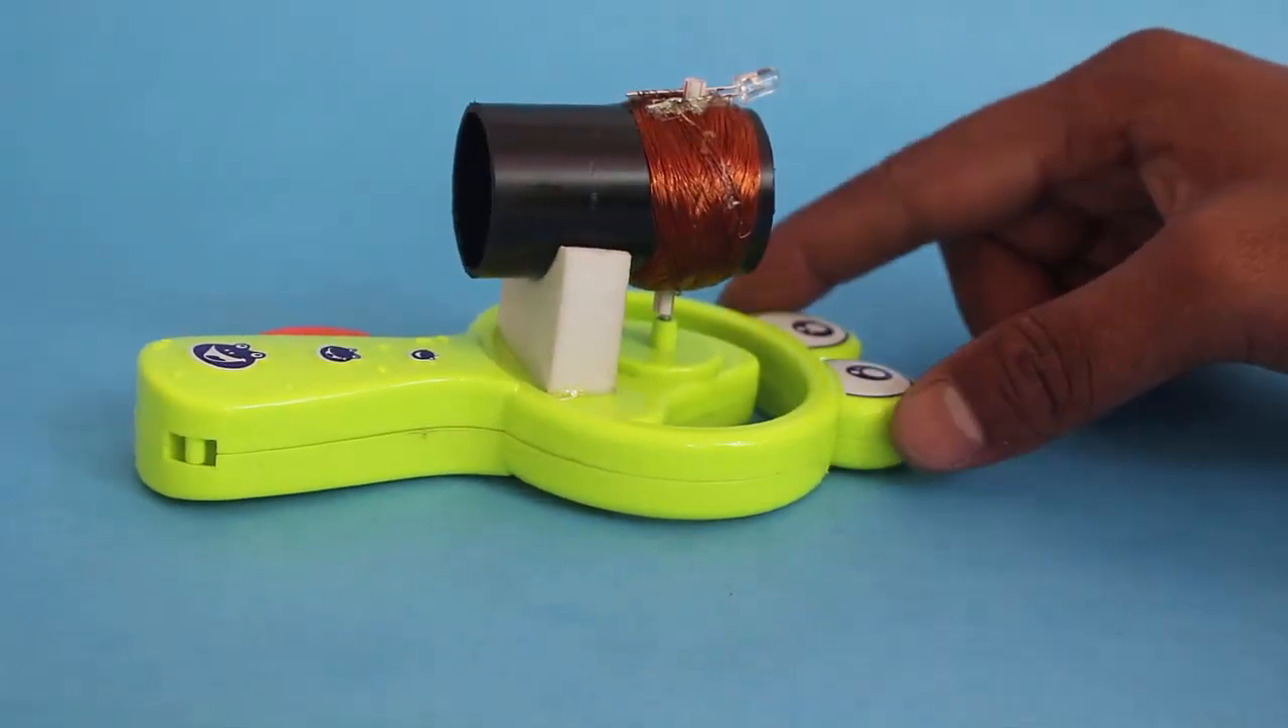Fix the generator on a styrofoam mount. The model is complete.